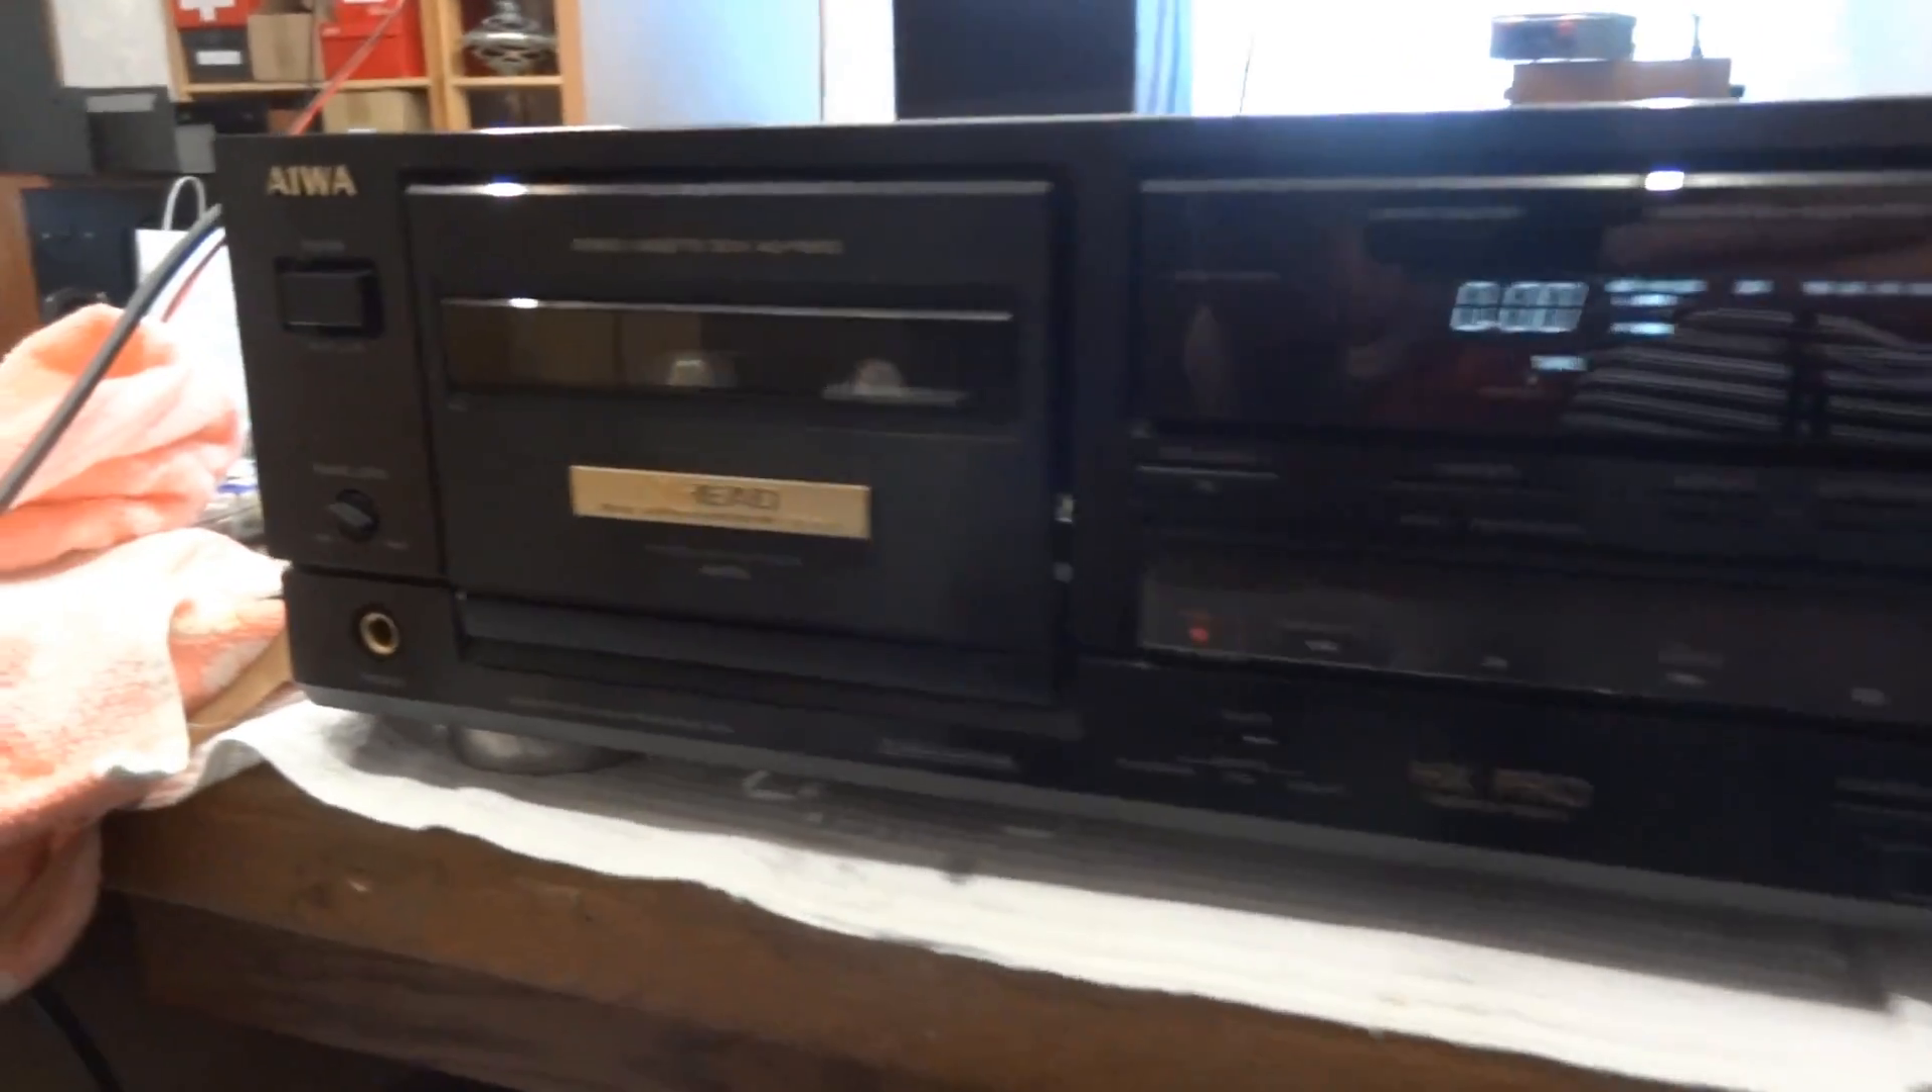The faceplate is now reassembled, as you can see, as we come in a bit closer.